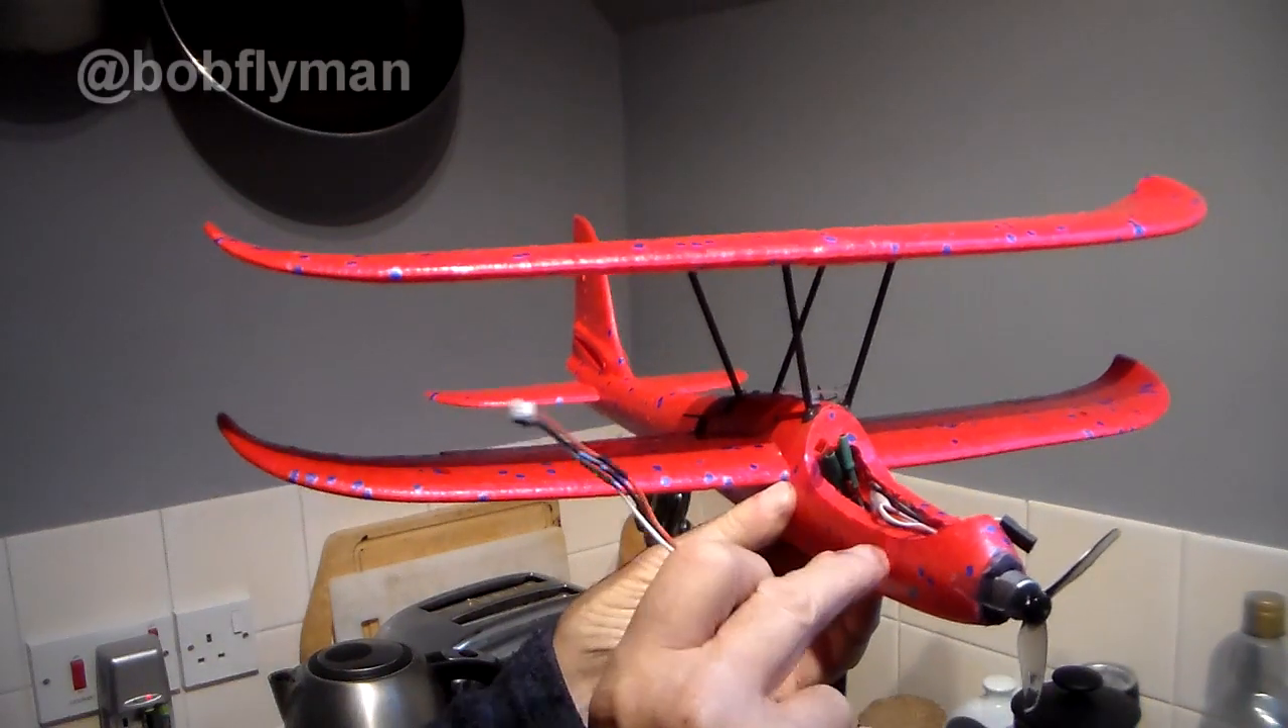Motor is on.